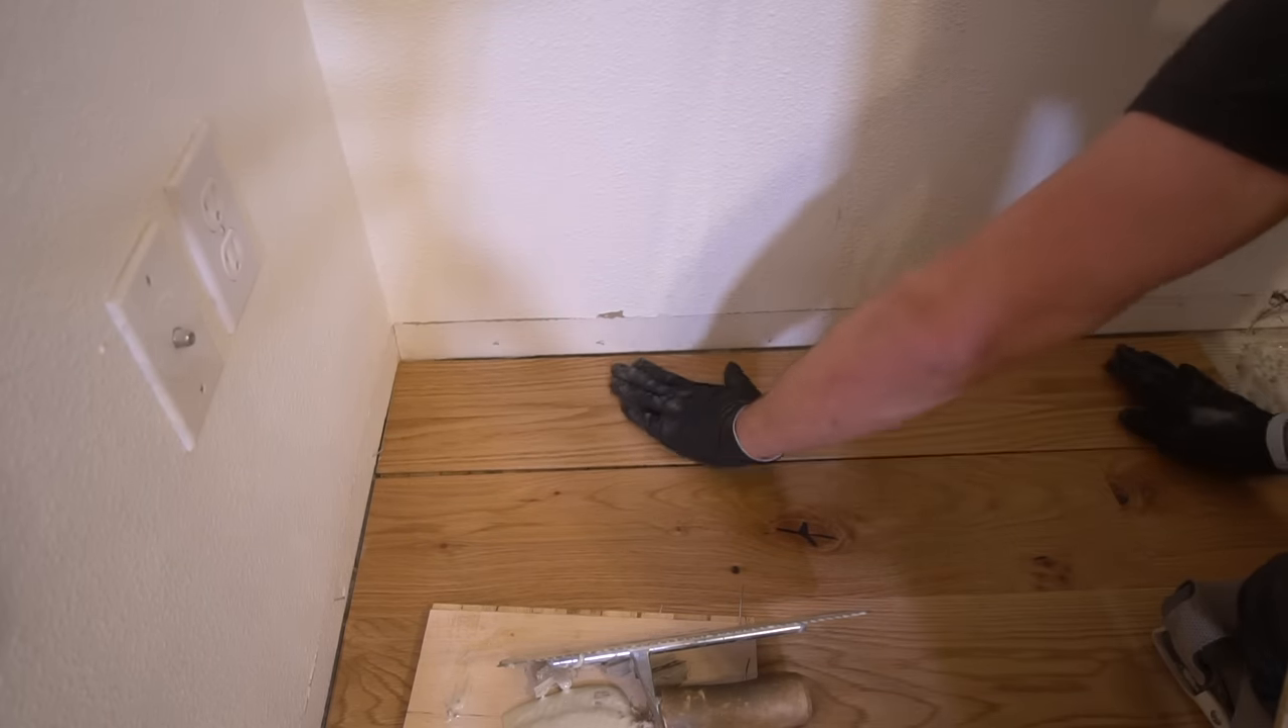As we butt ourselves up right to the very last row of our wall we seemingly are able to fit a full board at this very section.